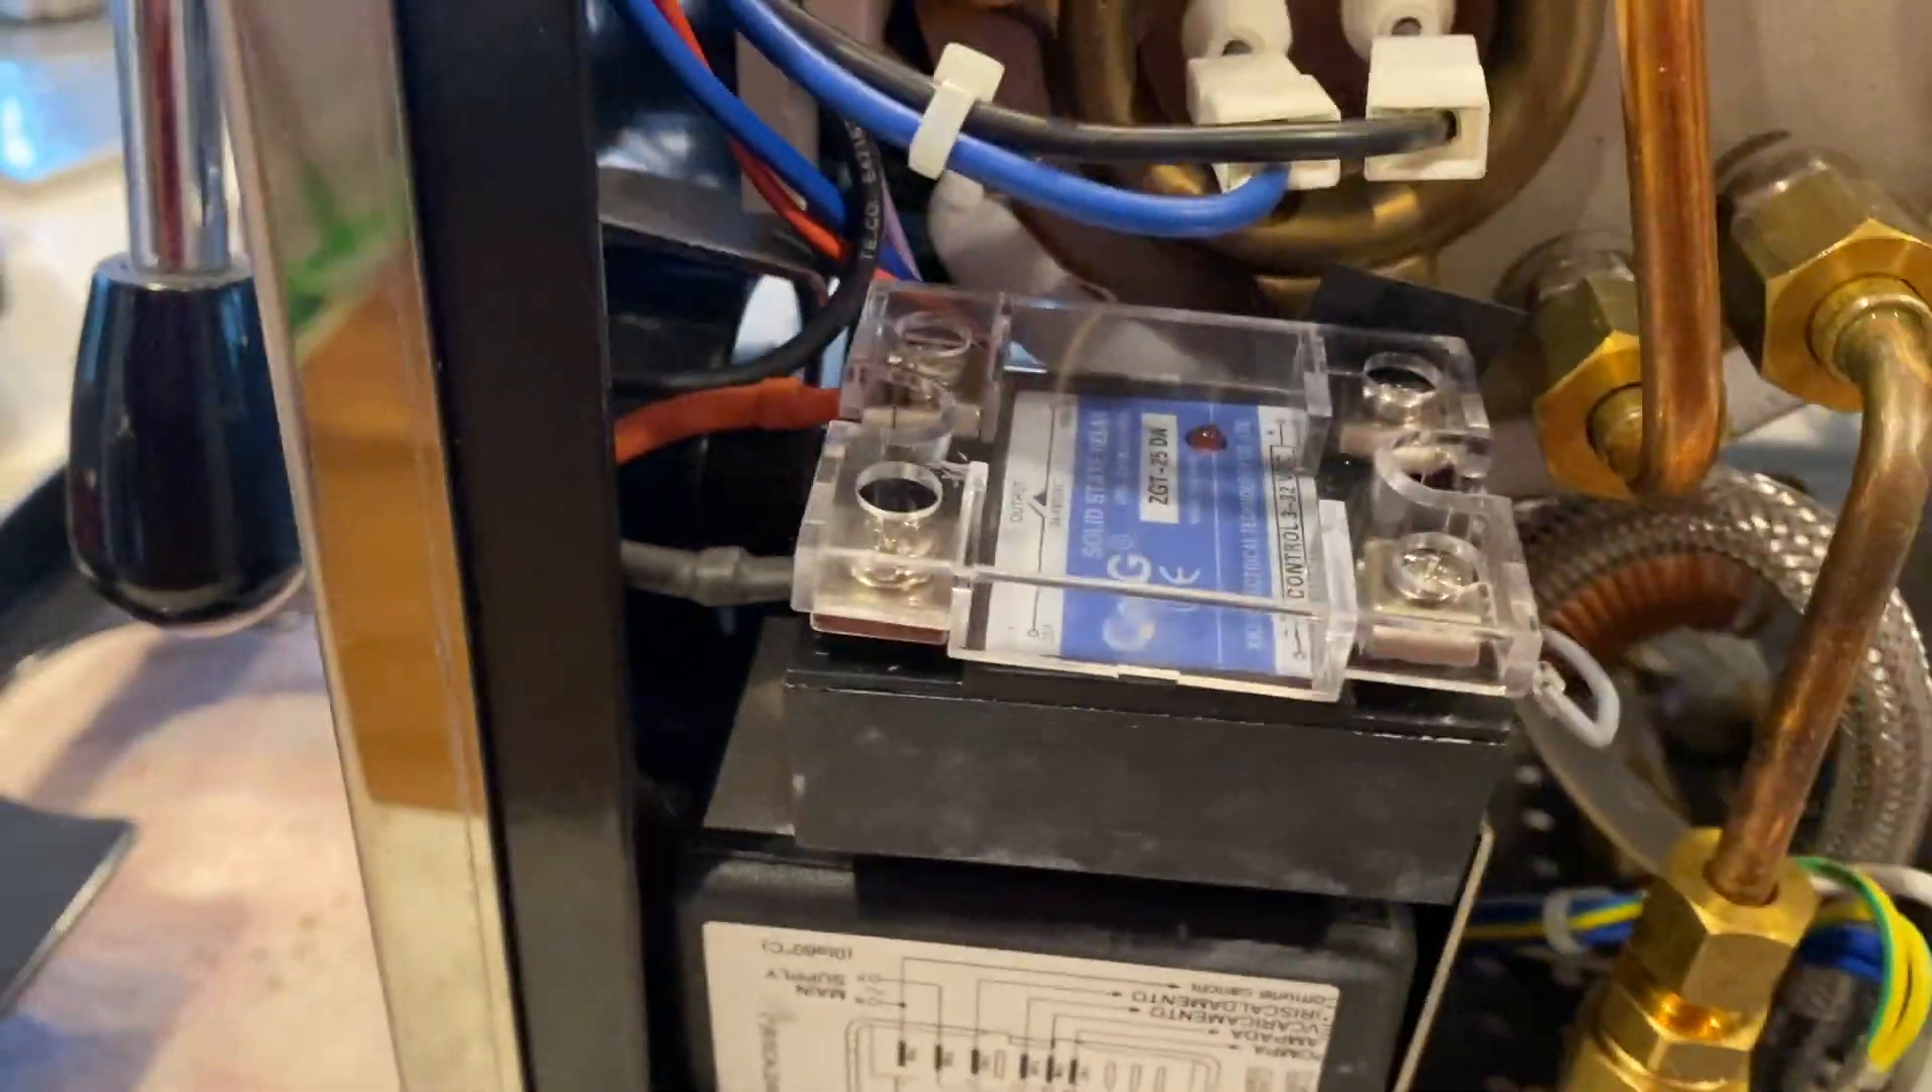So what I've gone ahead and done is, um, as you can see, uh, installed the new solid-state relay.